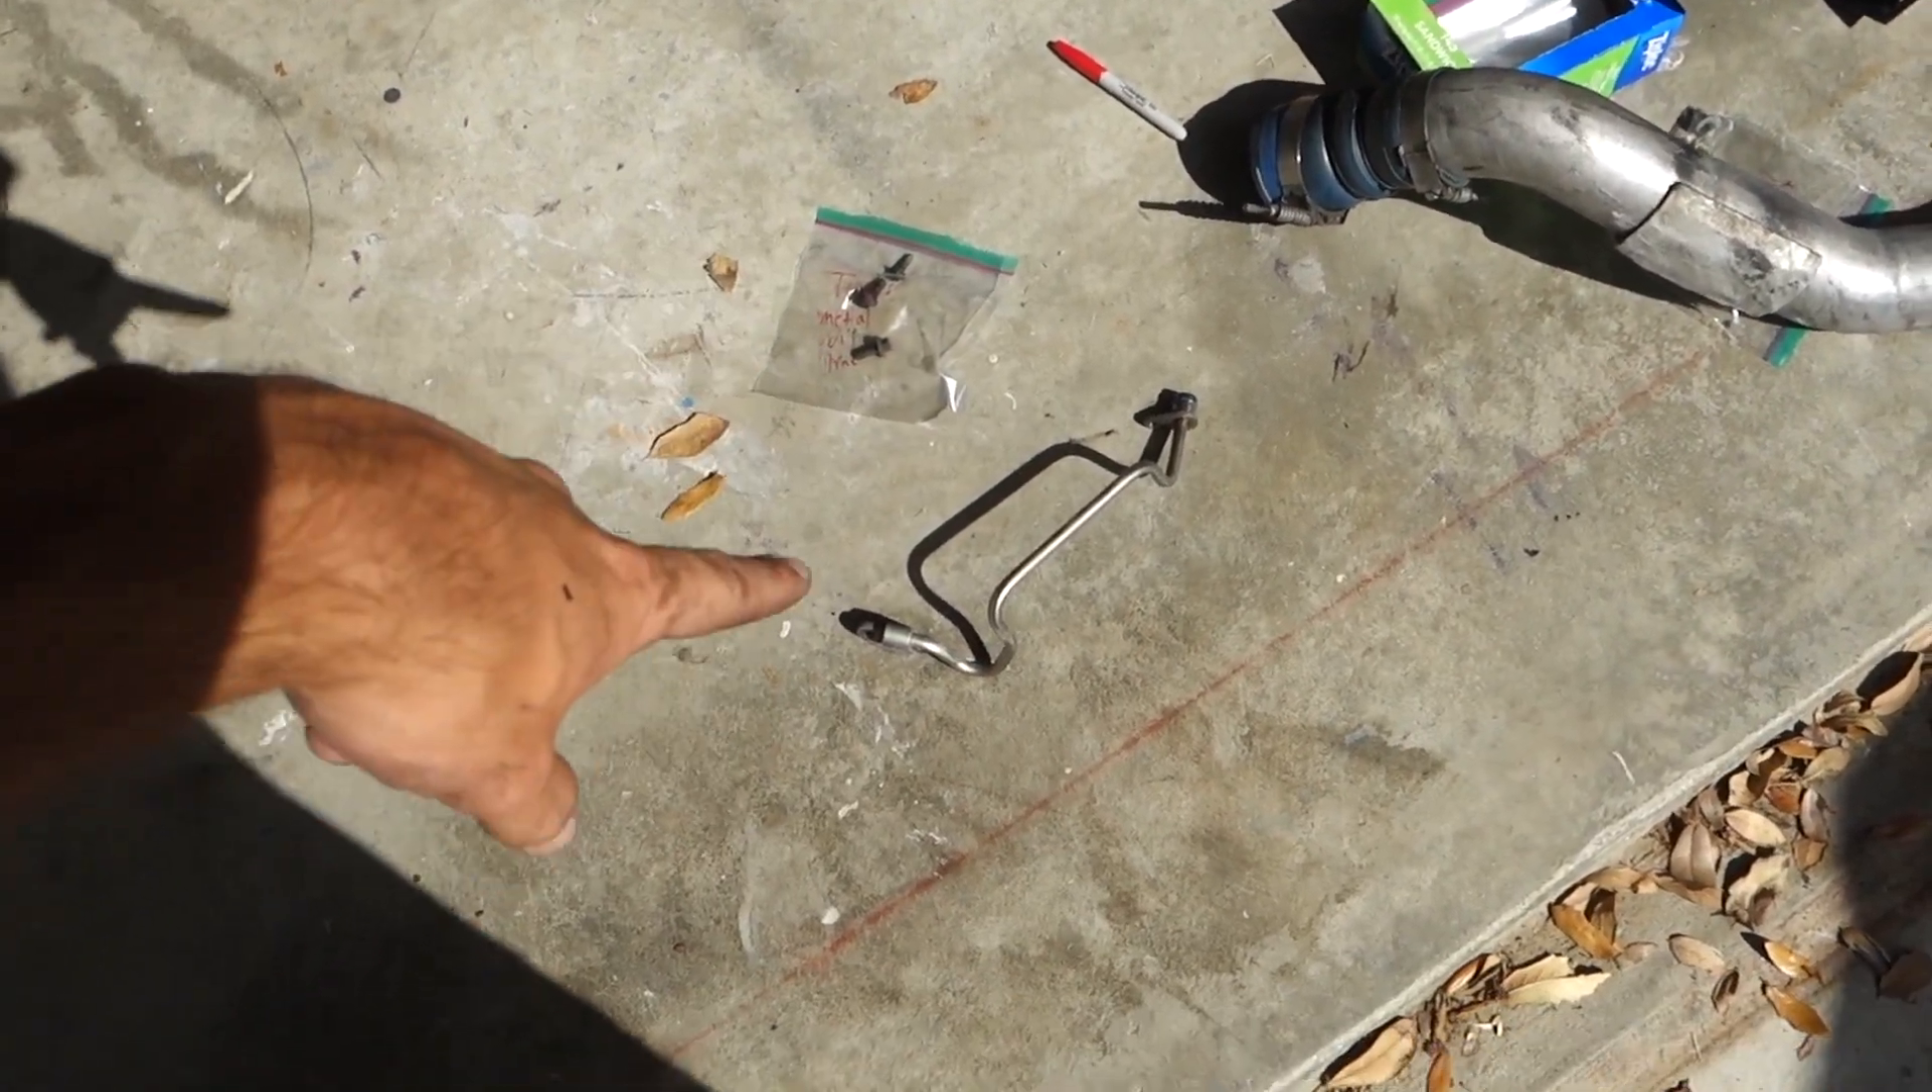There is an oil line I just pulled out.